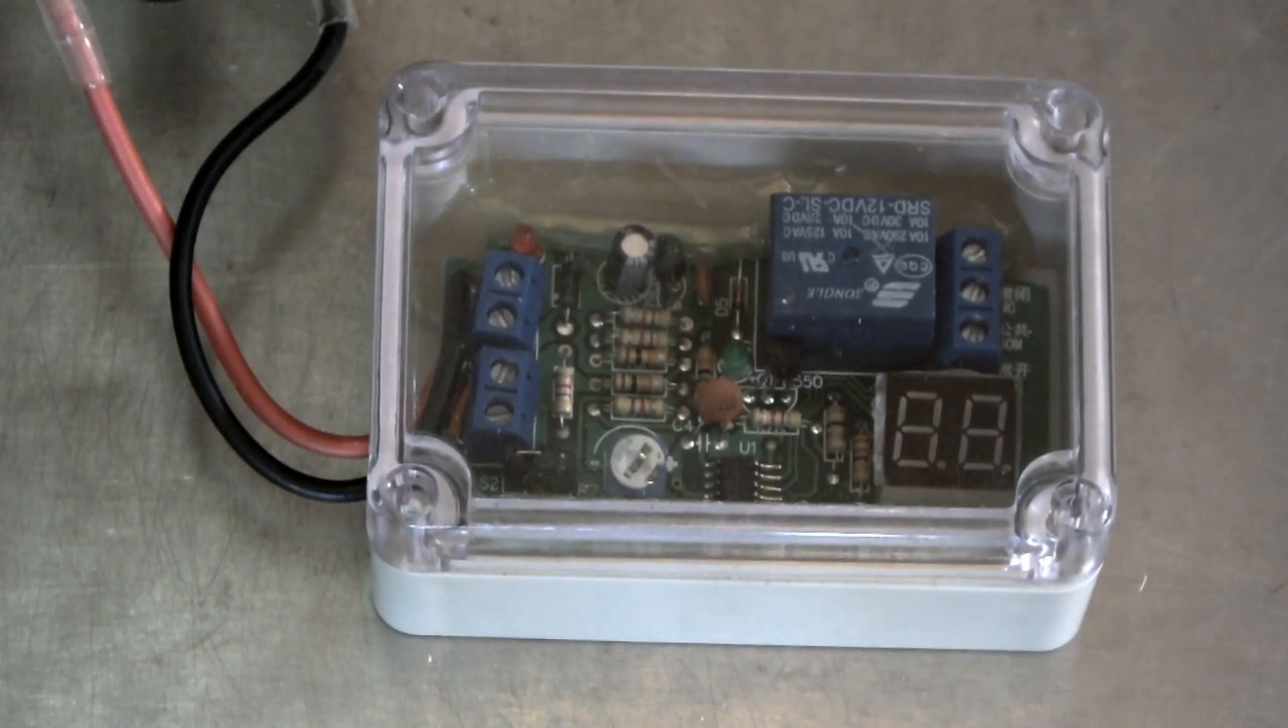Okay, so here we can see the little circuit board, the timer circuit, inside a little project box I've put it into.